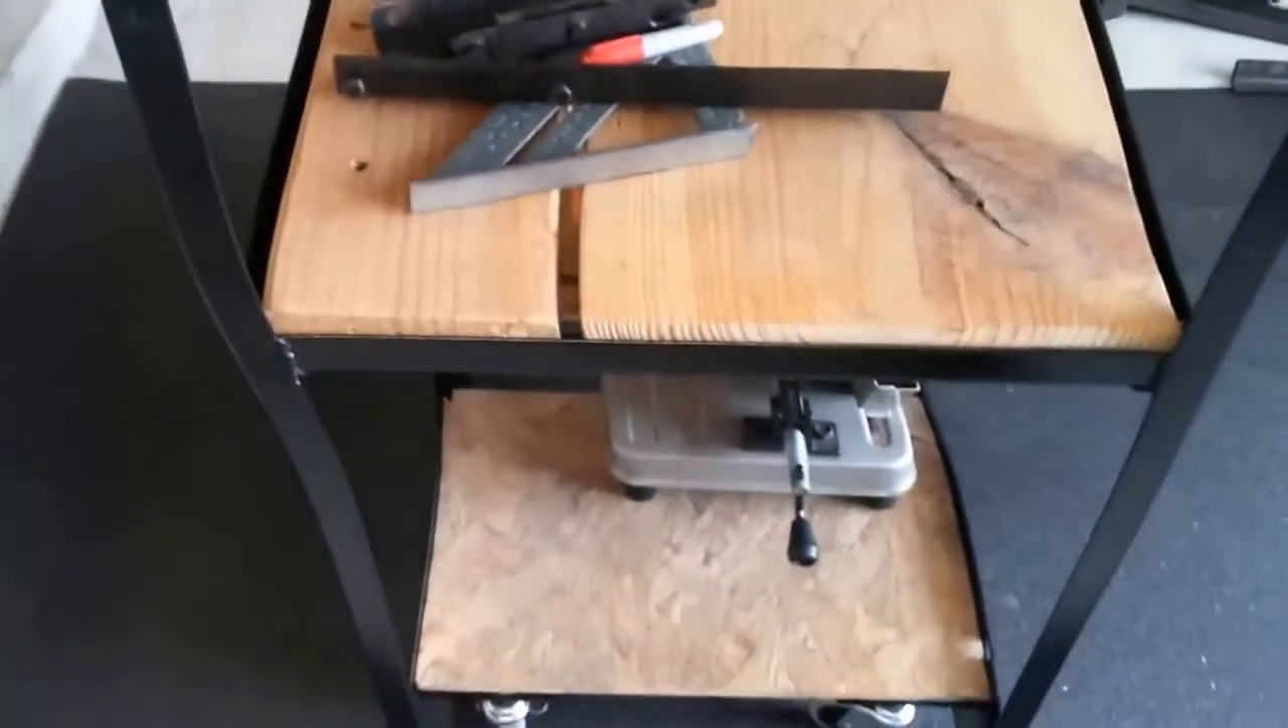As you can tell, you know, looking at the top, you know, I've got a two by 12 and a two by six. There are some gaps here.